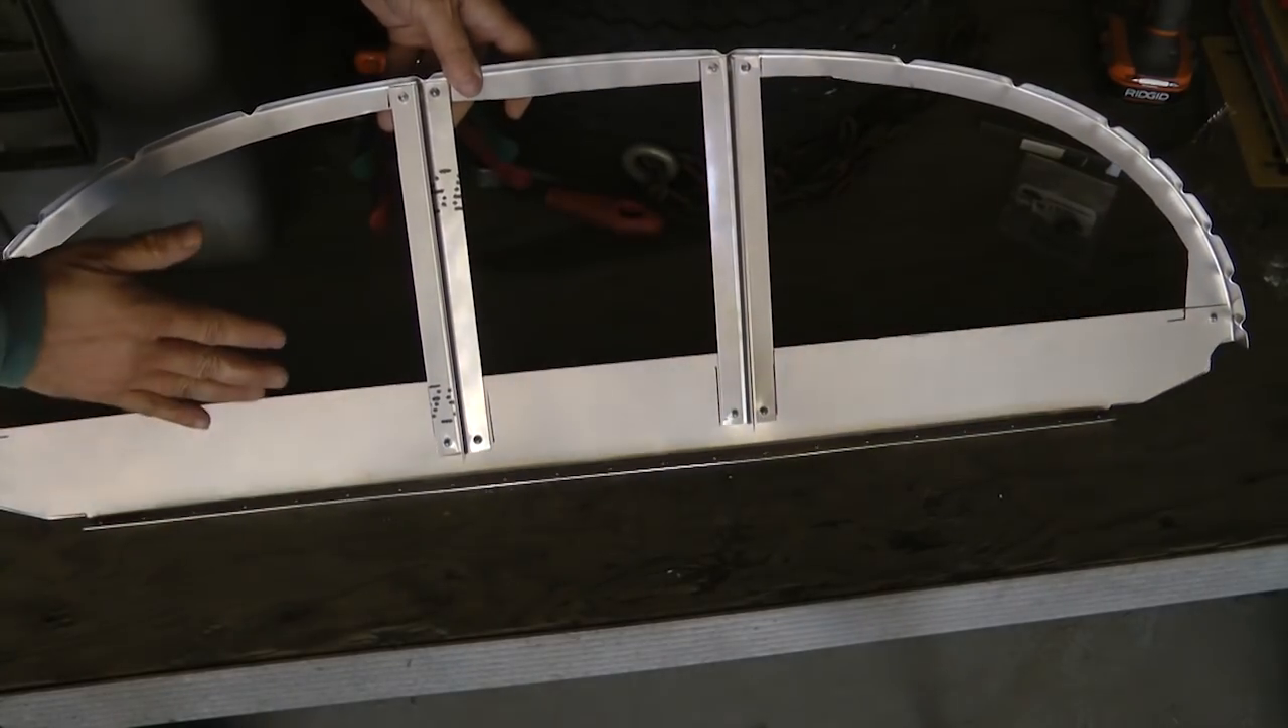And on the rear, if we turn it around, I mounted a pair of standard L angles back to back and then just riveted them in both of these locations.